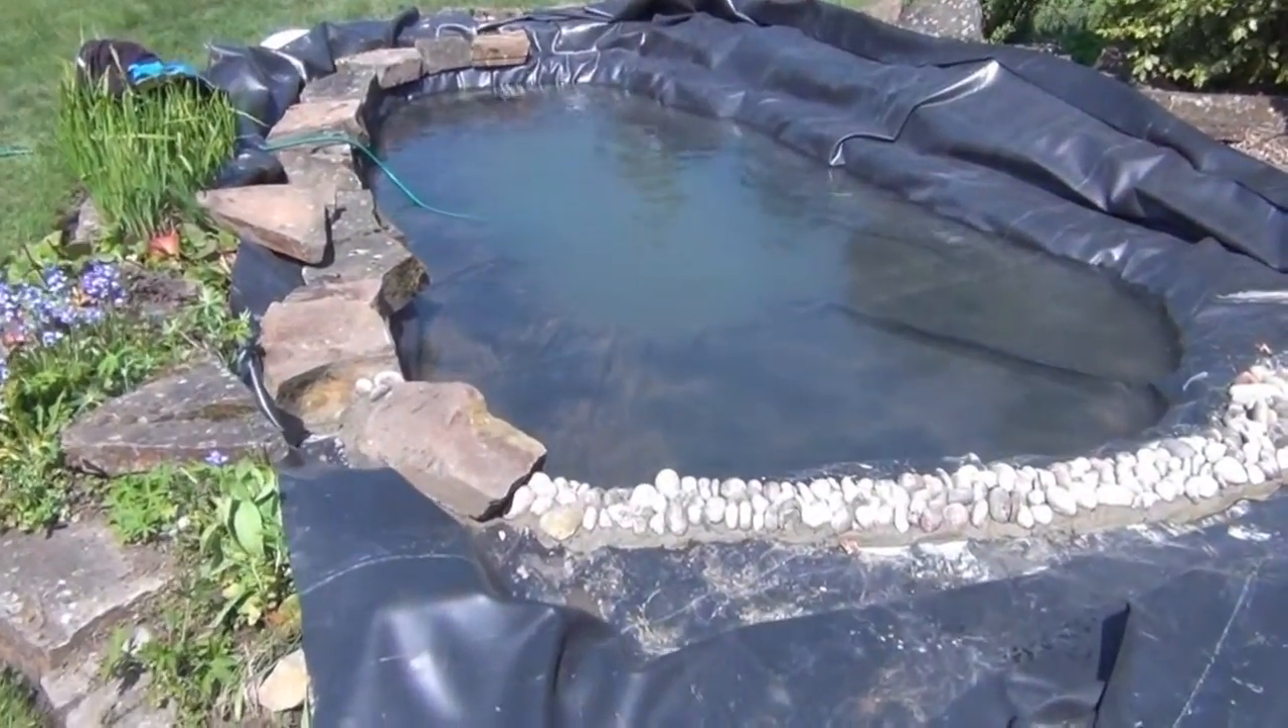This is the edging just about half done.